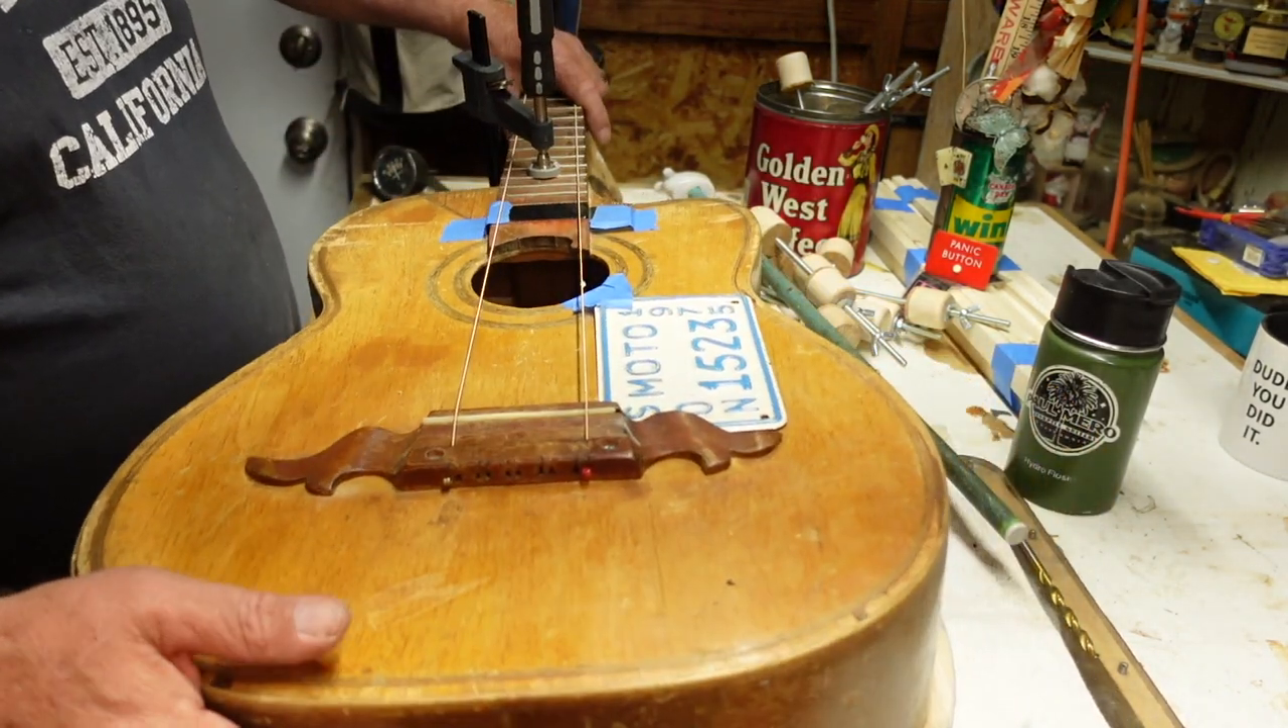Last clamp we have to take off is this puppy up here.